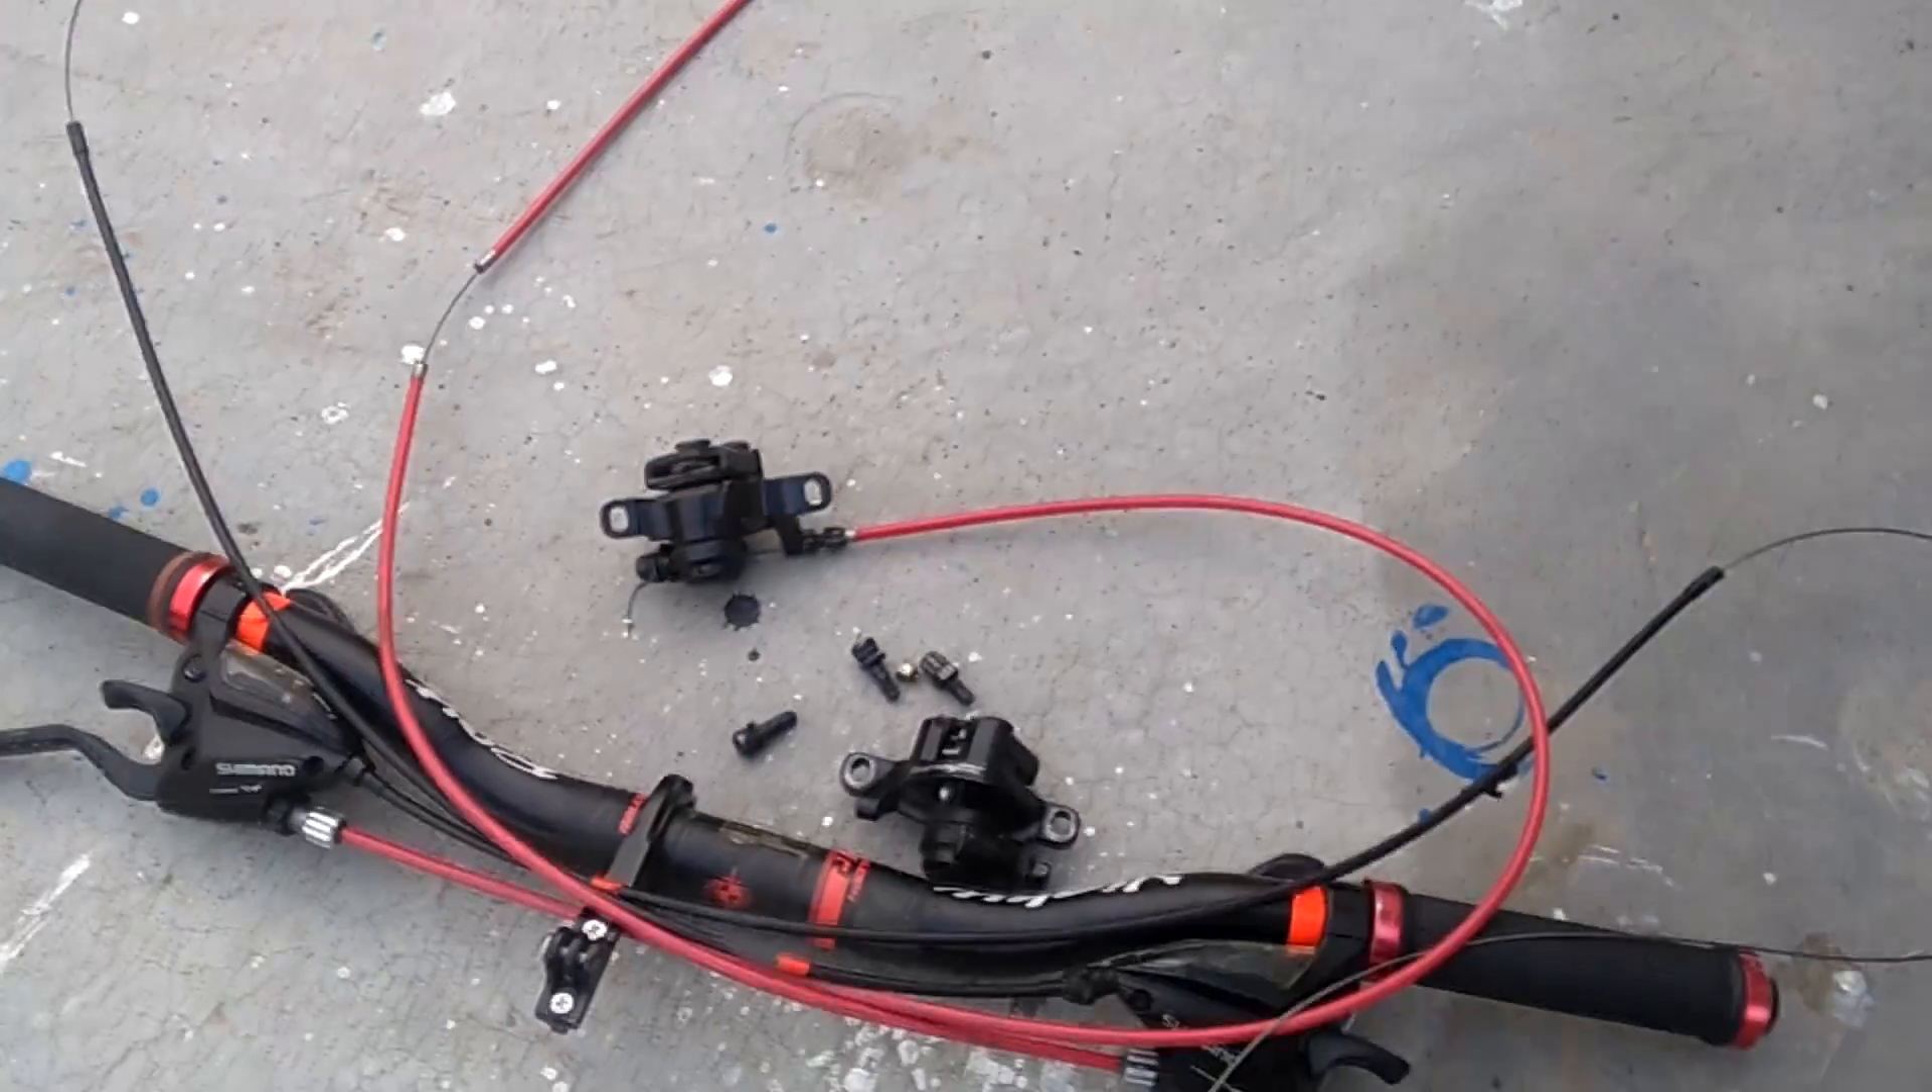So guys as you can see i have removed the entire set the whole handlebar brake and shifter combo set and the grips all are removed from the bike.